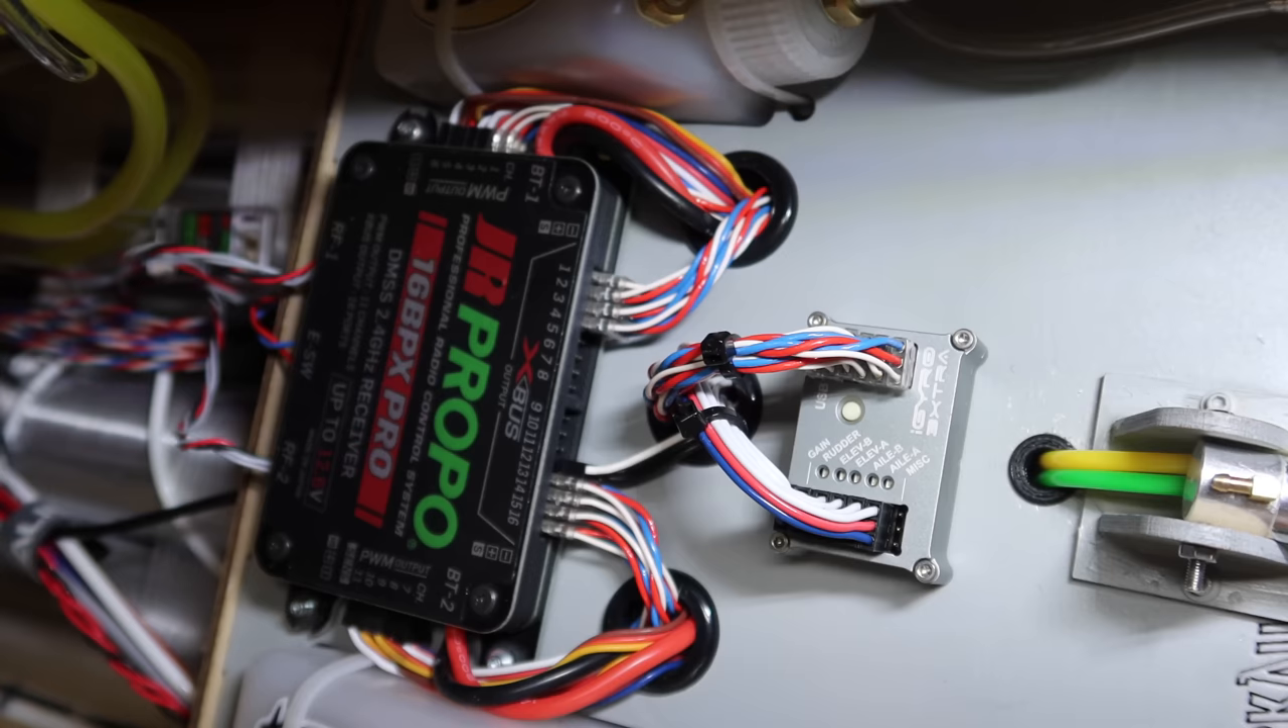All right guys and there is the final wiring setup so everything is installed and put where it needs to go so that's everything that's going to plug into the receiver and the gyro.